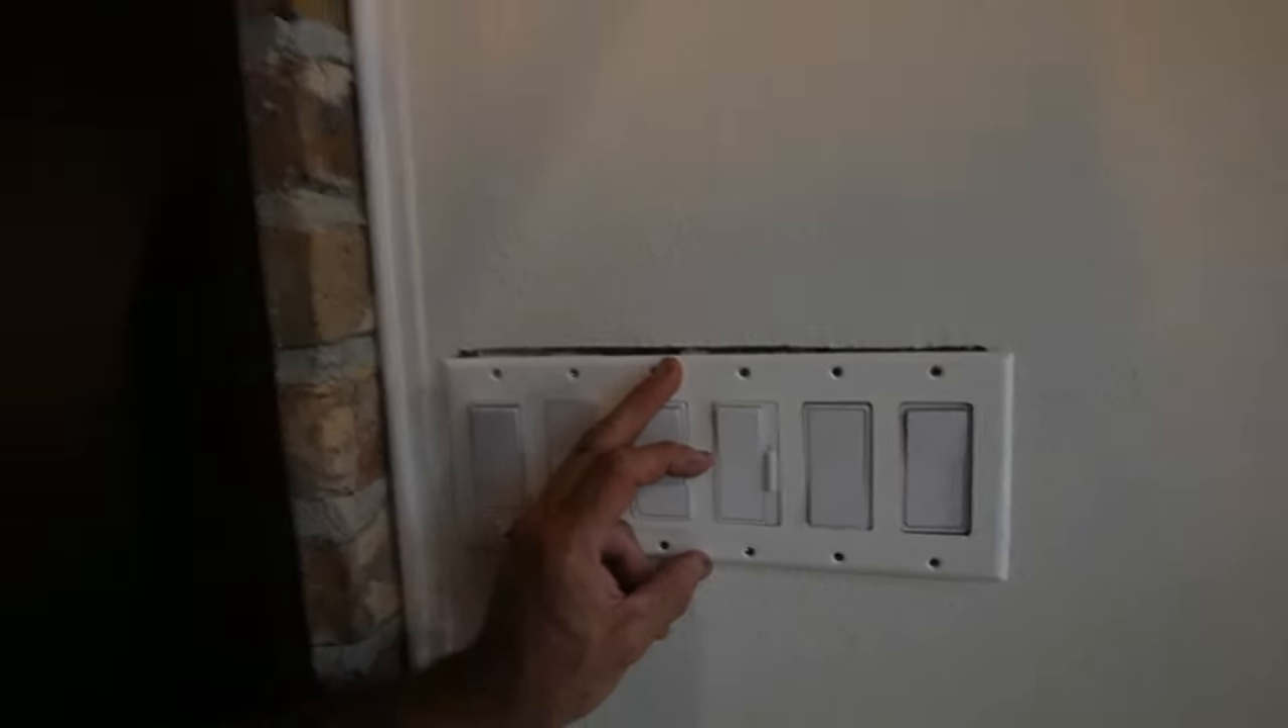If you look right here, I've got this six -gang light box. But if you look closely, I didn't trim my drywall well, so I have a gap there.